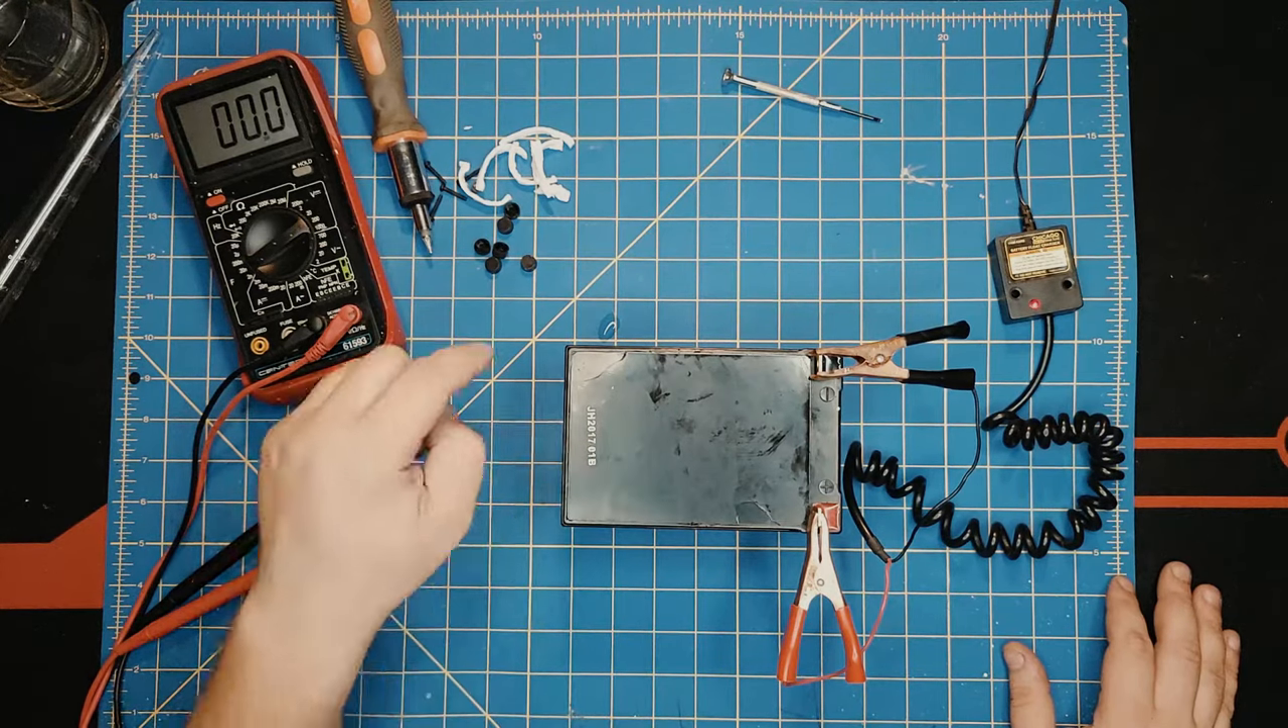And as you notice, I'm not putting the caps, the air caps, on yet.